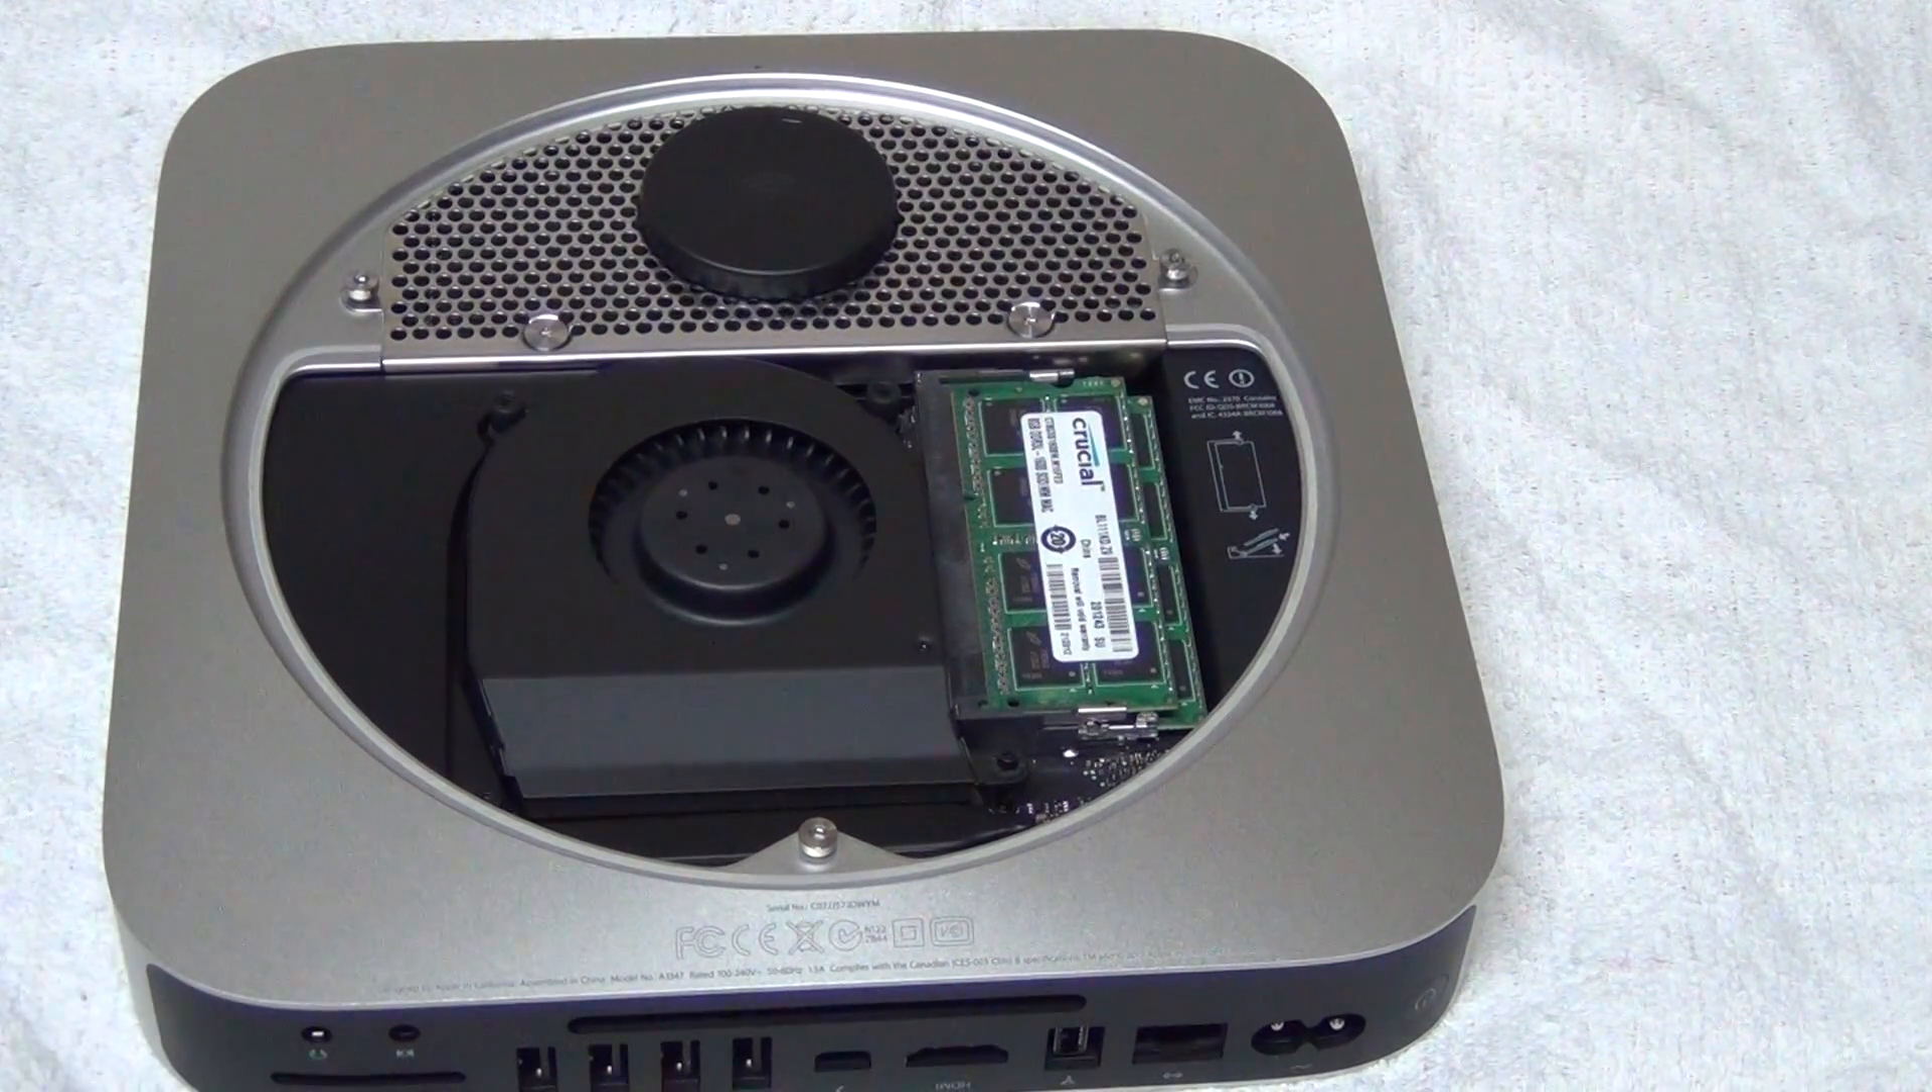And there's the new memory modules.